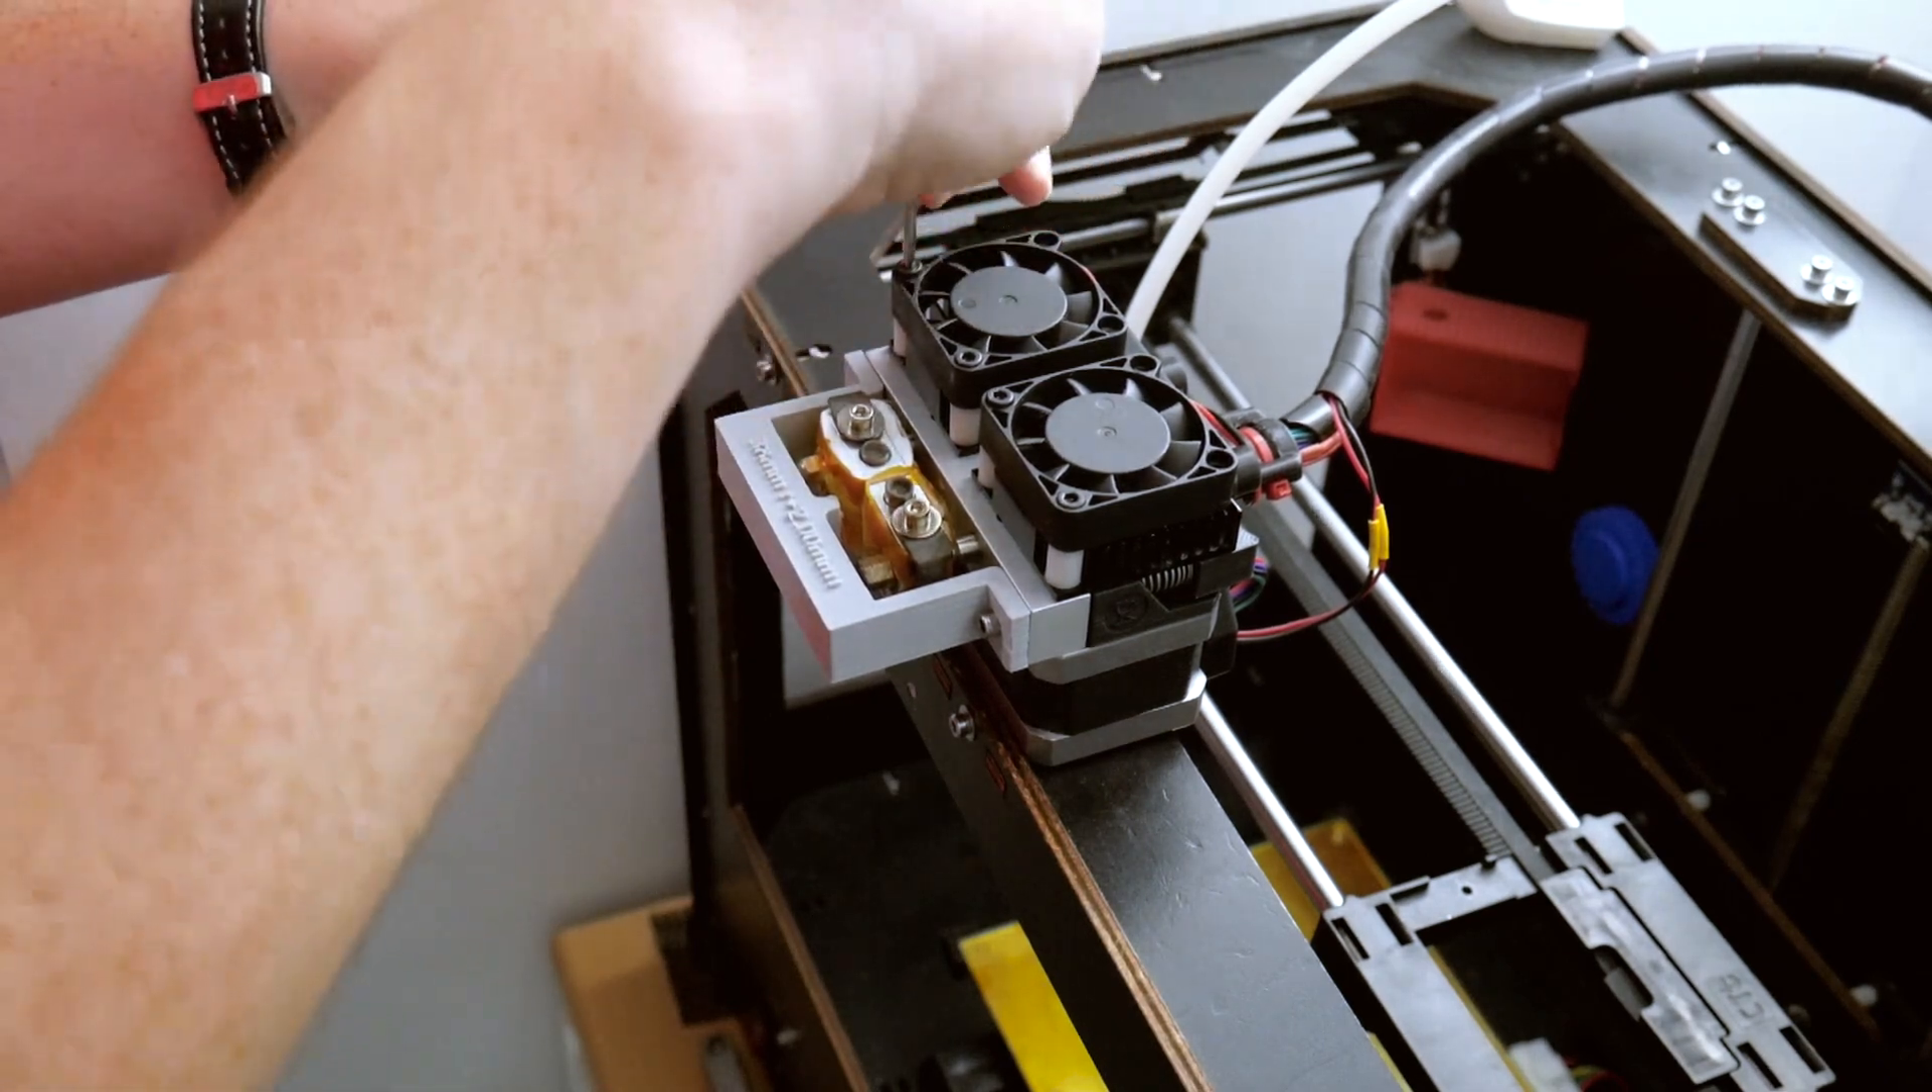That is the printer head reassembled.